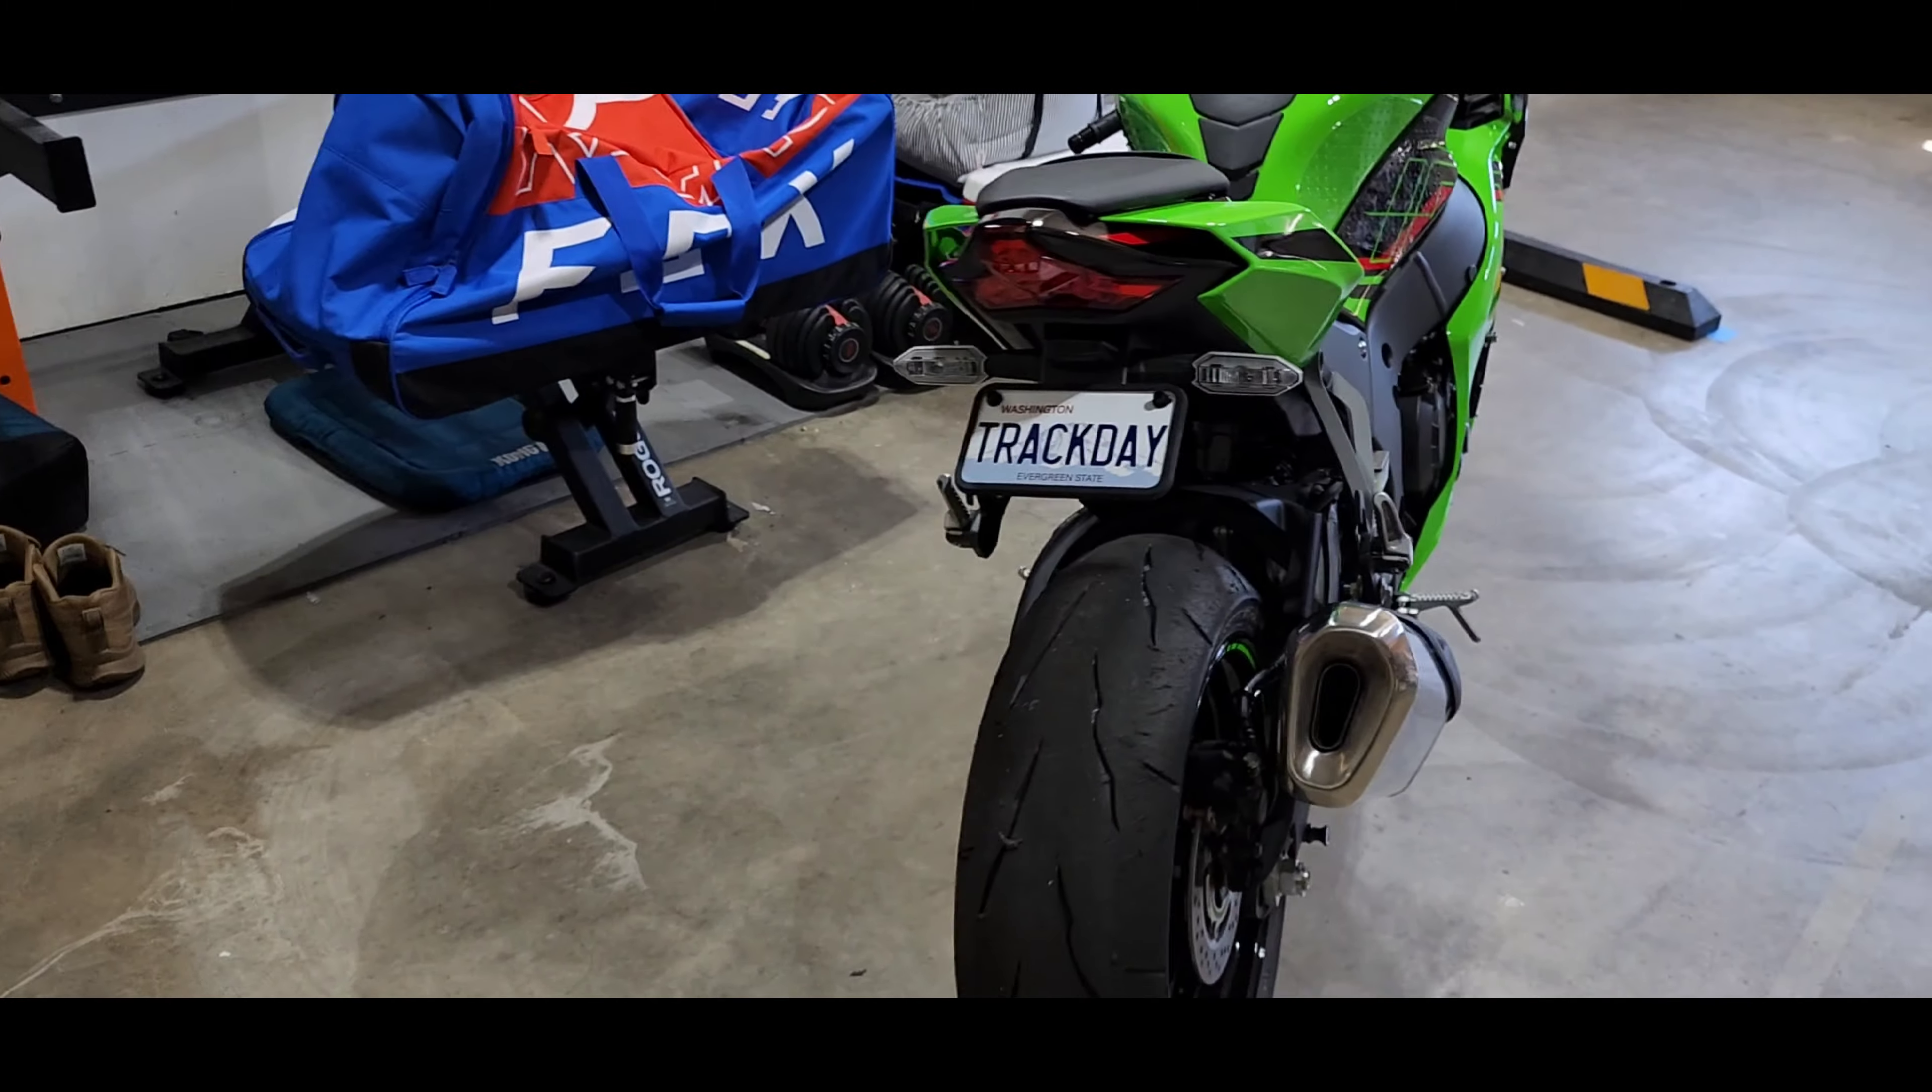Anyways so i've got the fender eliminator kit all installed it's all tidied up in the back you can see it's much cleaner.